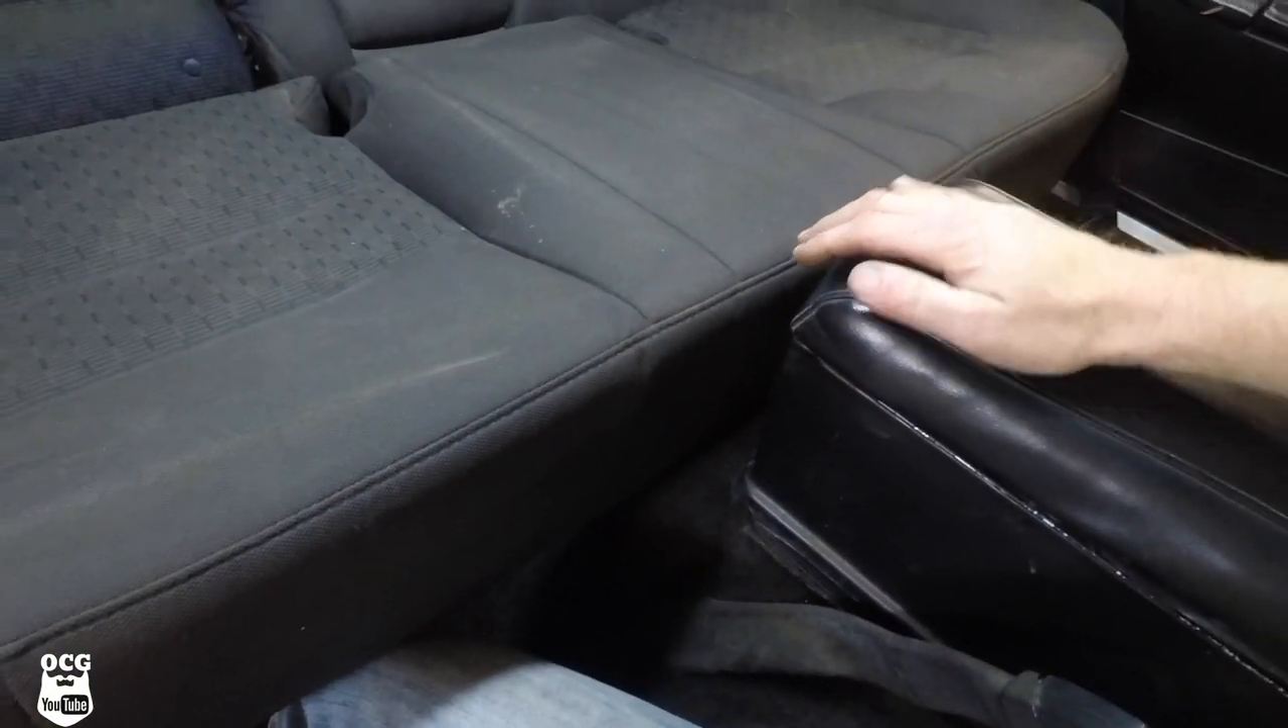When we go to set our actual seat bottom in place it wants to butt right up against the back of the armrest which would protrude into the footwell compartment.